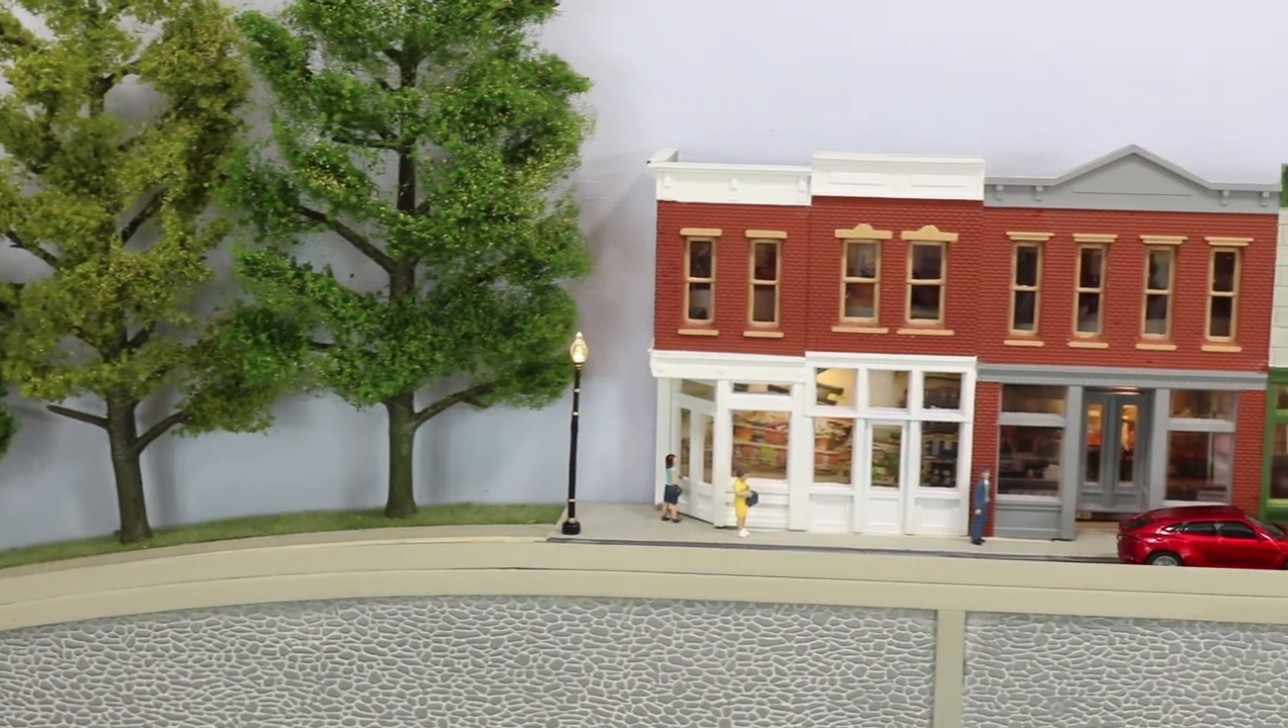We have finished the rest of the scene by adding the trees that you can see there.